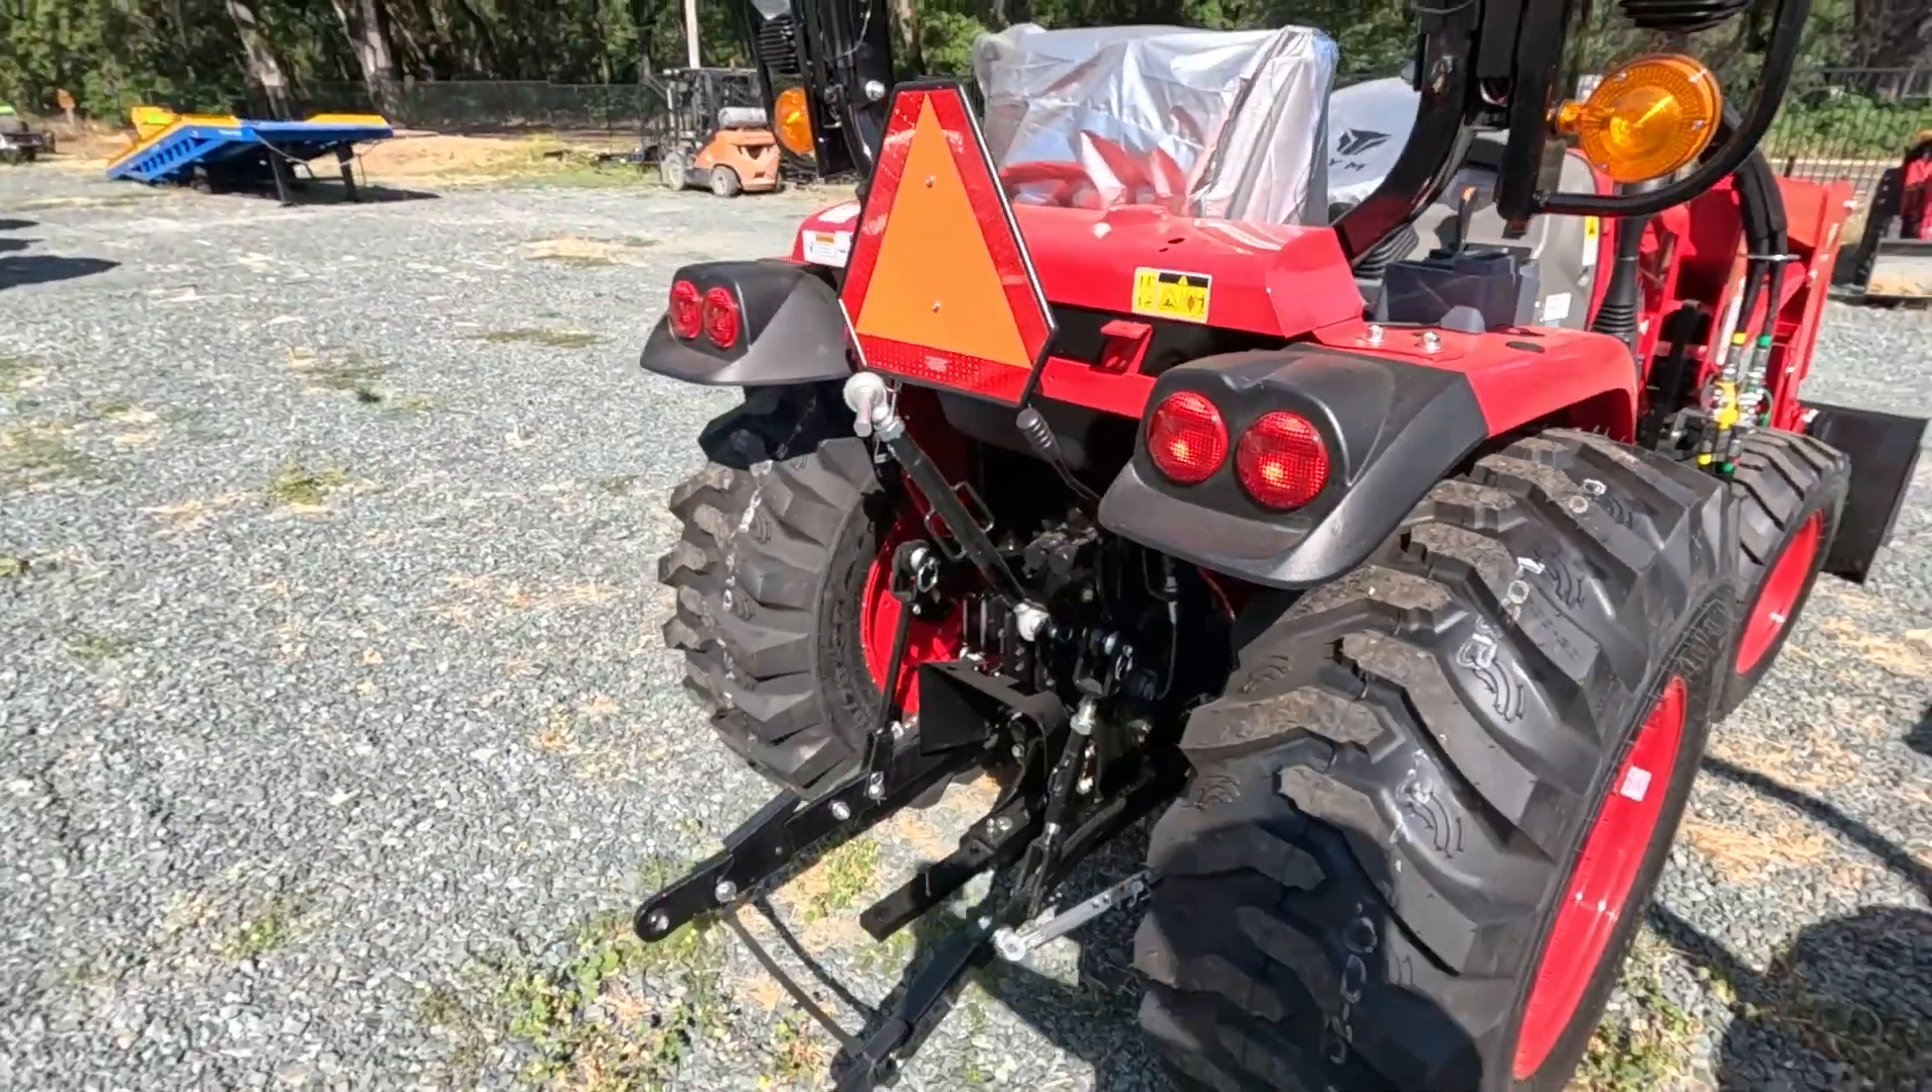Obviously the backhoe is not on it yet, but that can be added.